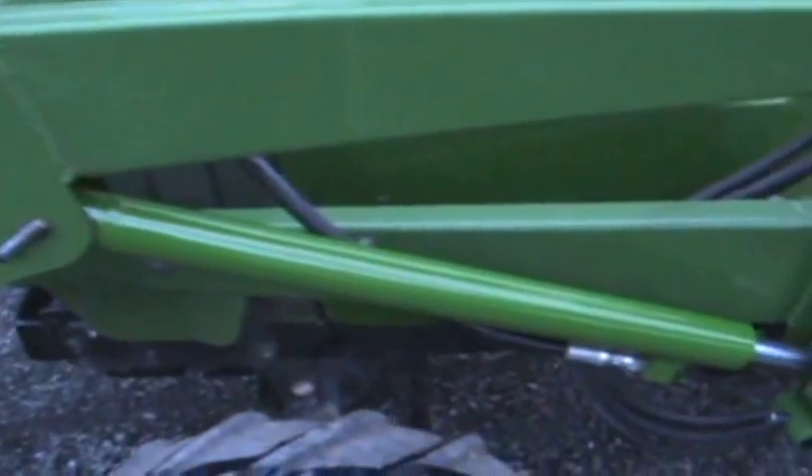The newly painted one and a half inch cylinders have been installed on a loader boom.